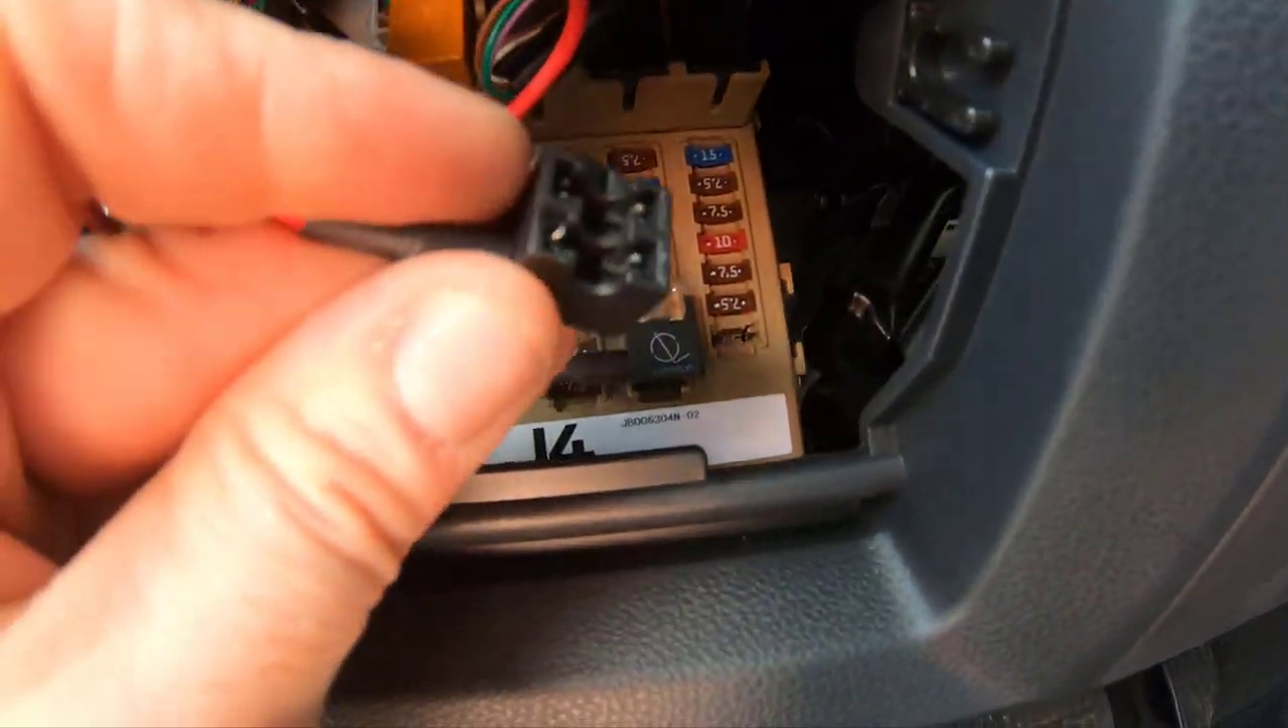Notice I'm leaving the fuse out right now.